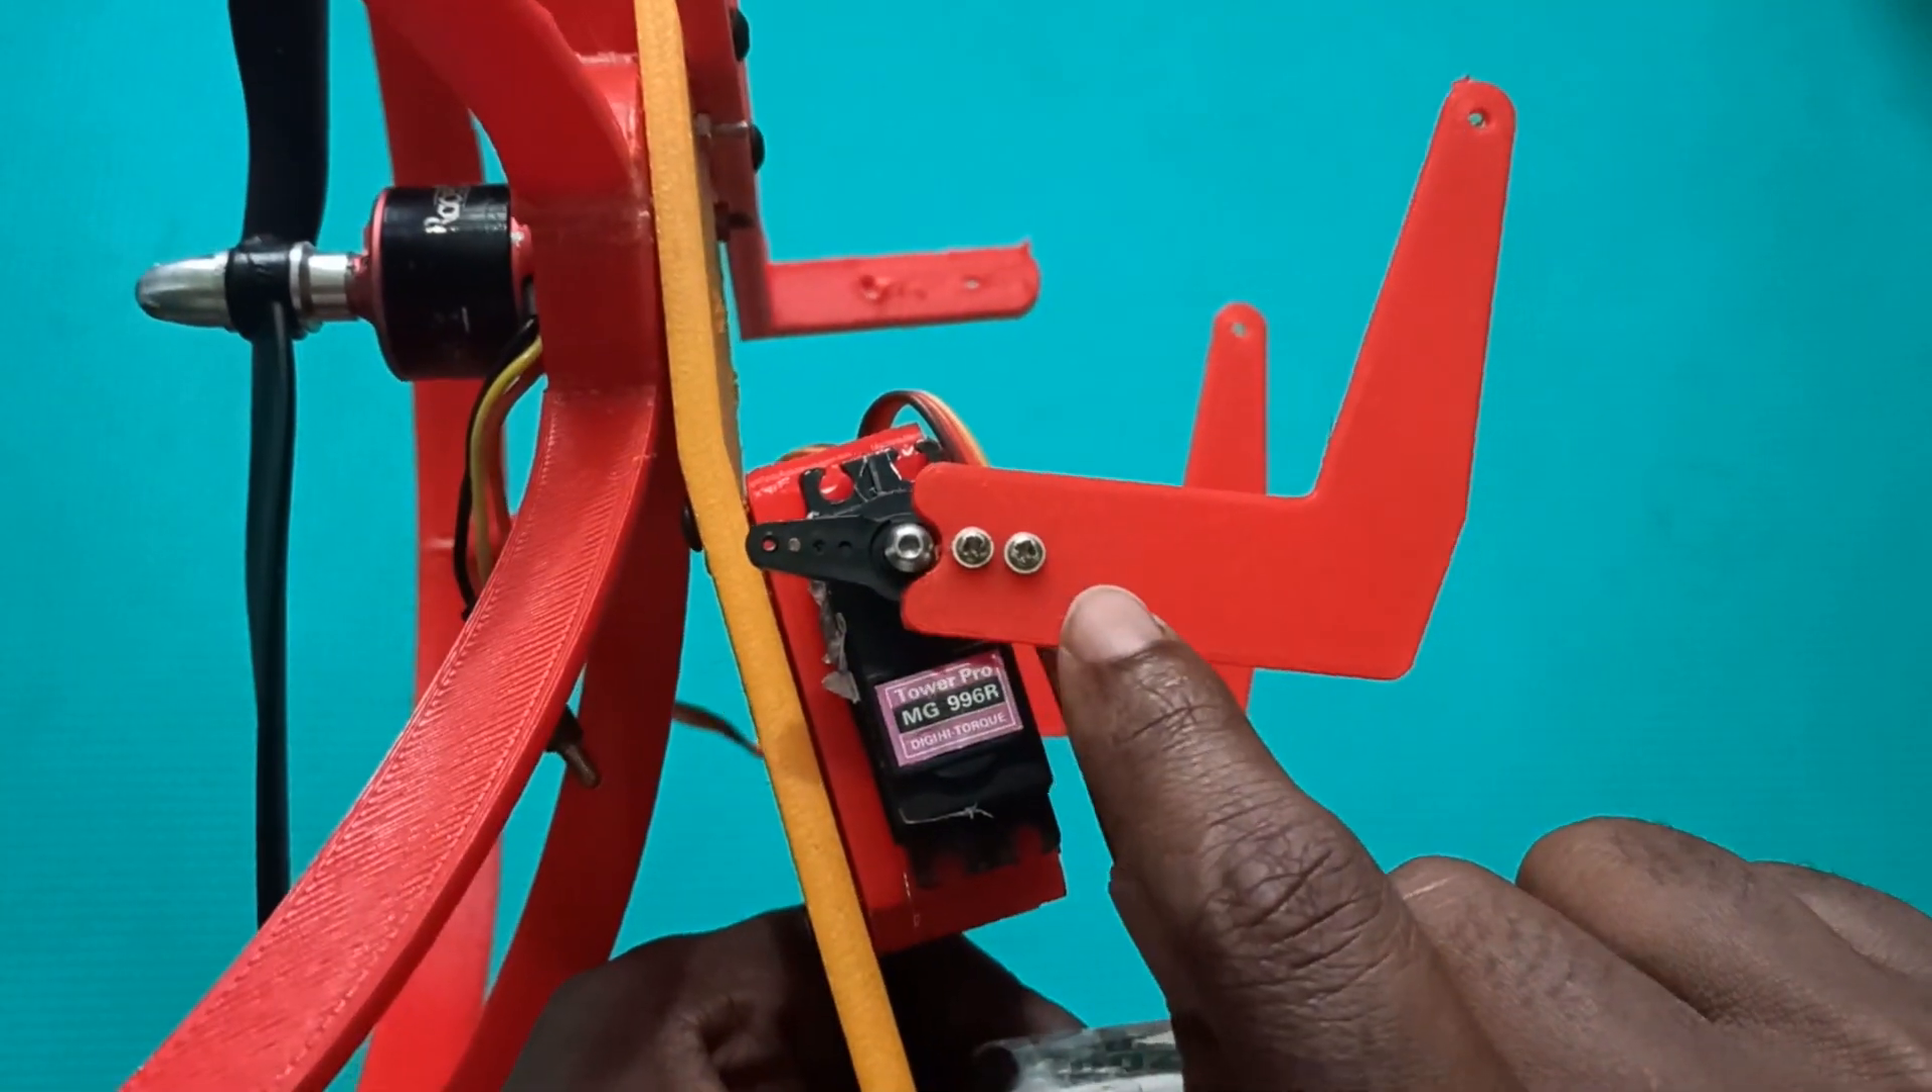Control horn i attached here with the help of these screws.